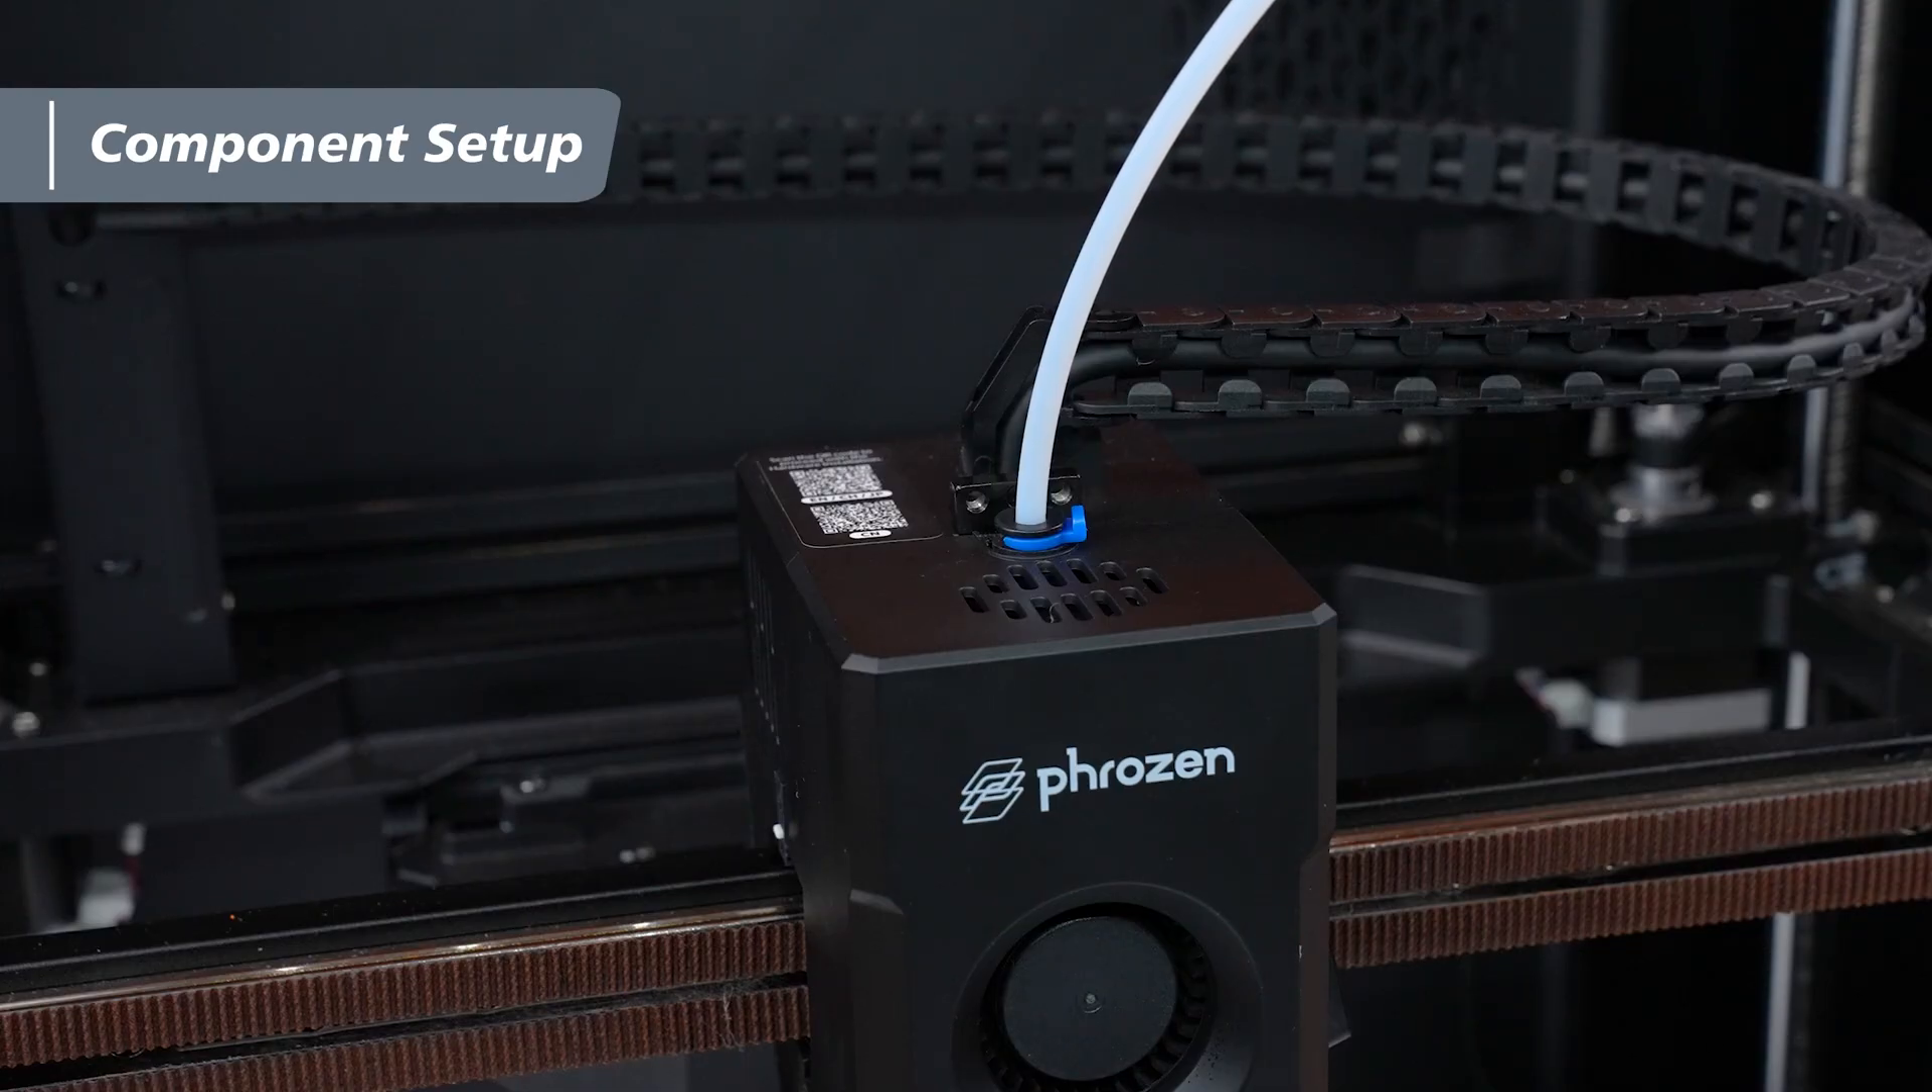That's it the ptfe tube setup is complete.